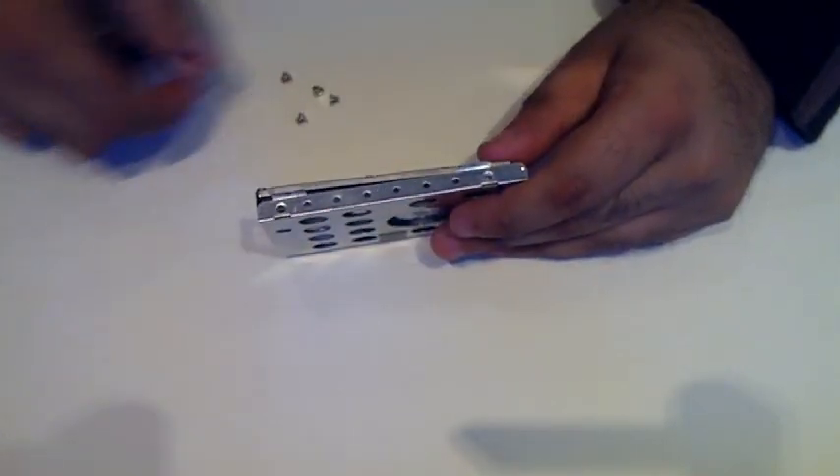Okay, so the four screws have been undone from the hard drive bed.